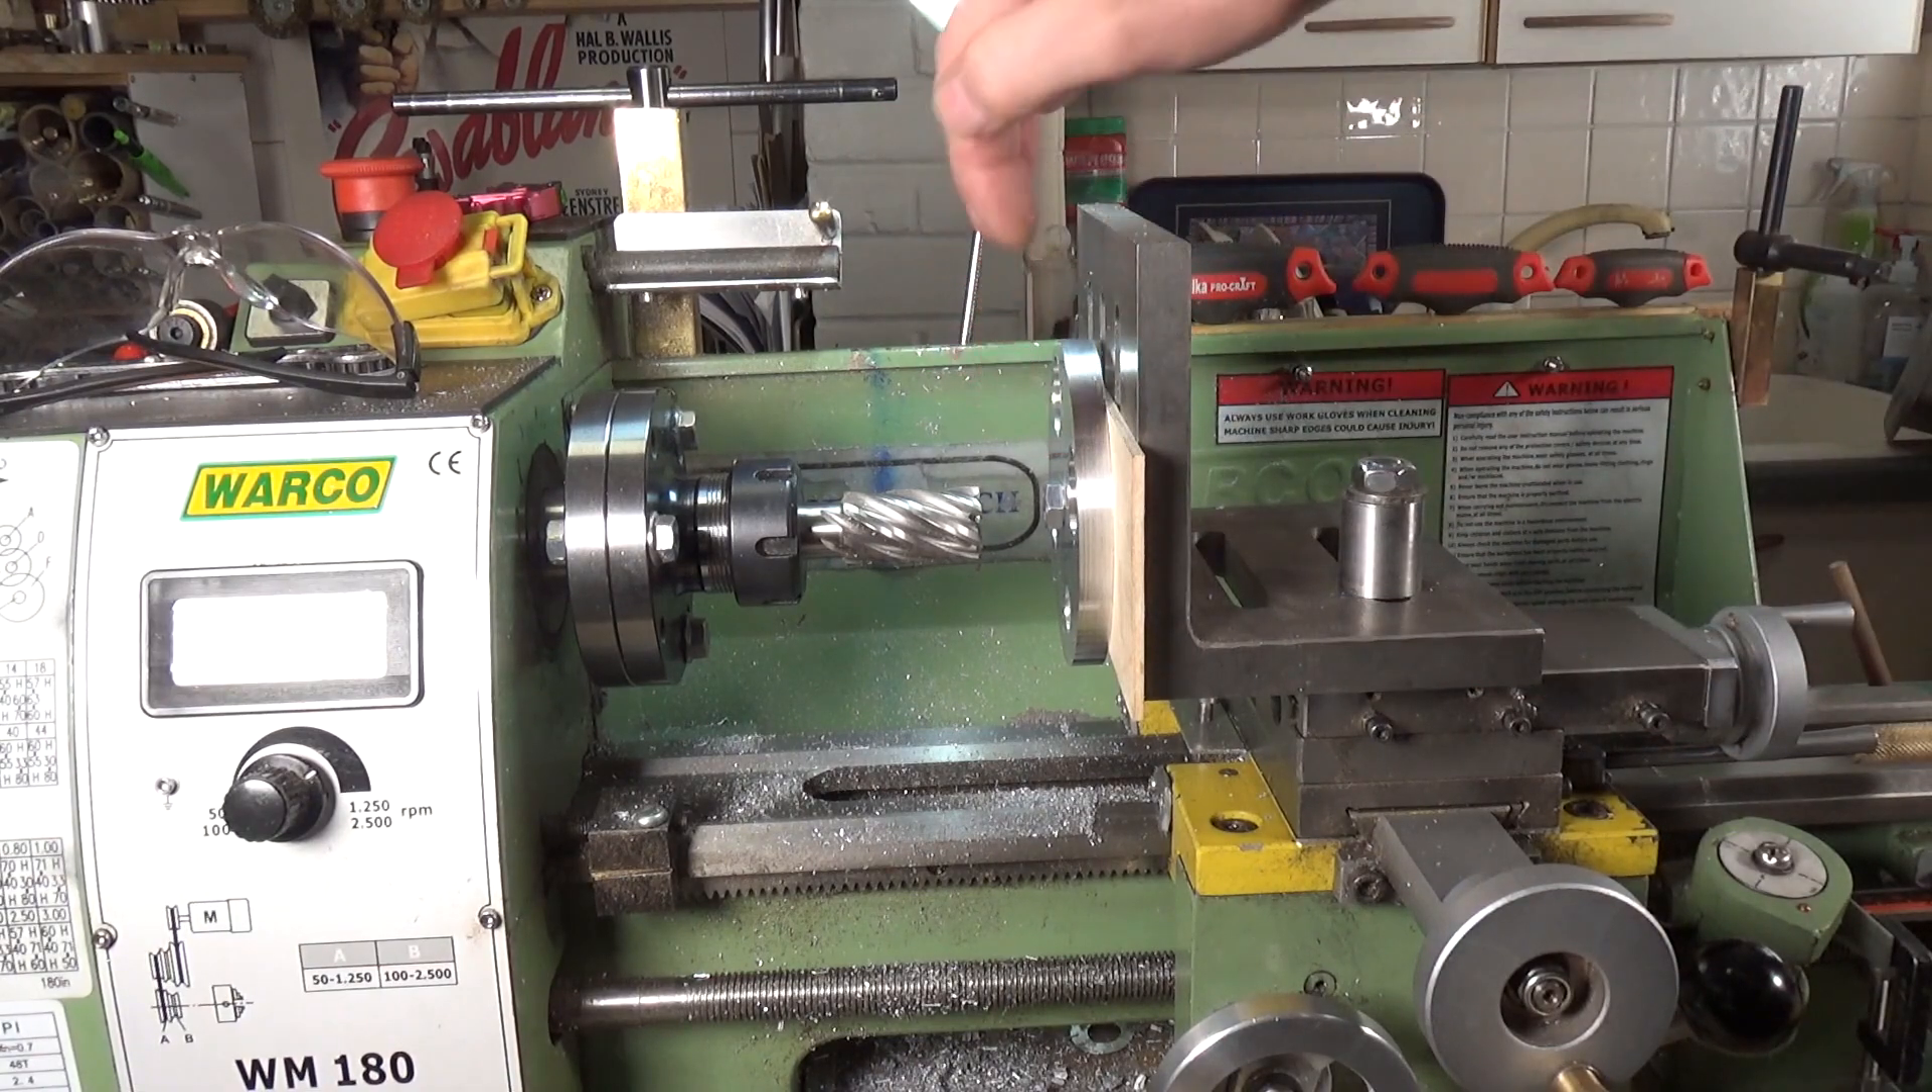I have an angle plate bolted to the tool post here and the work is bolted onto the angle plate.